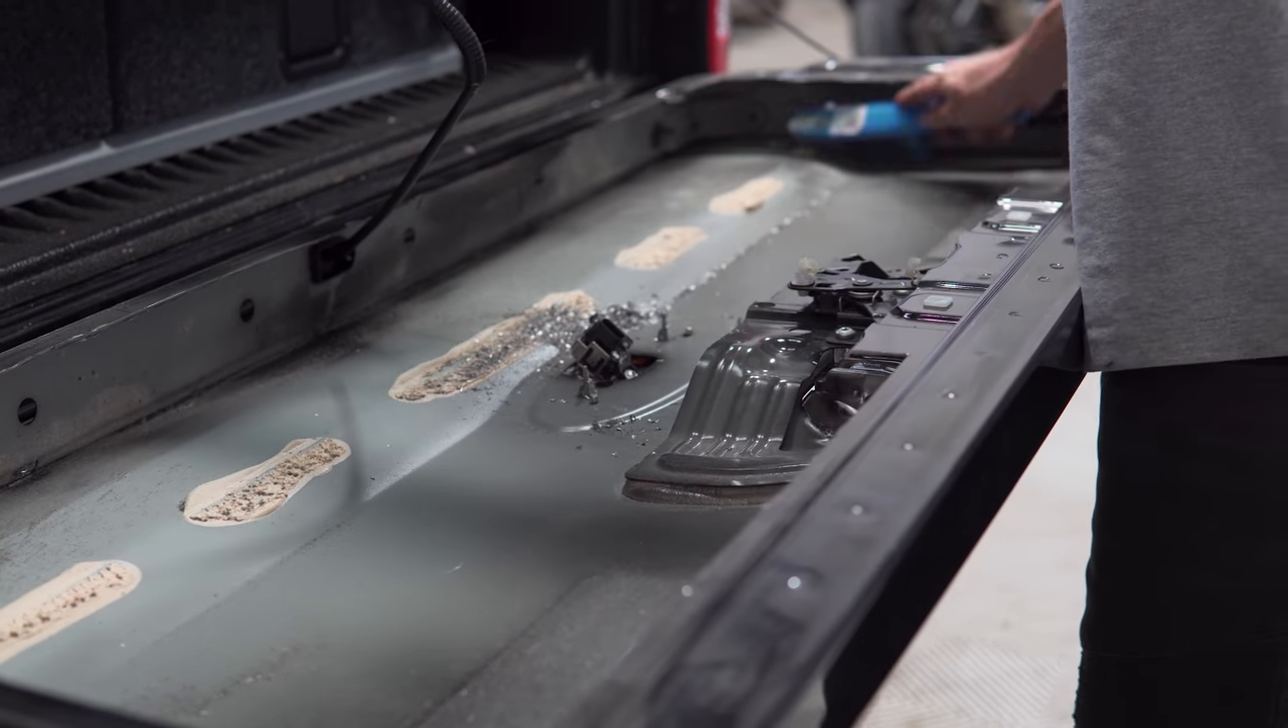You should now have an open tailgate as shown.